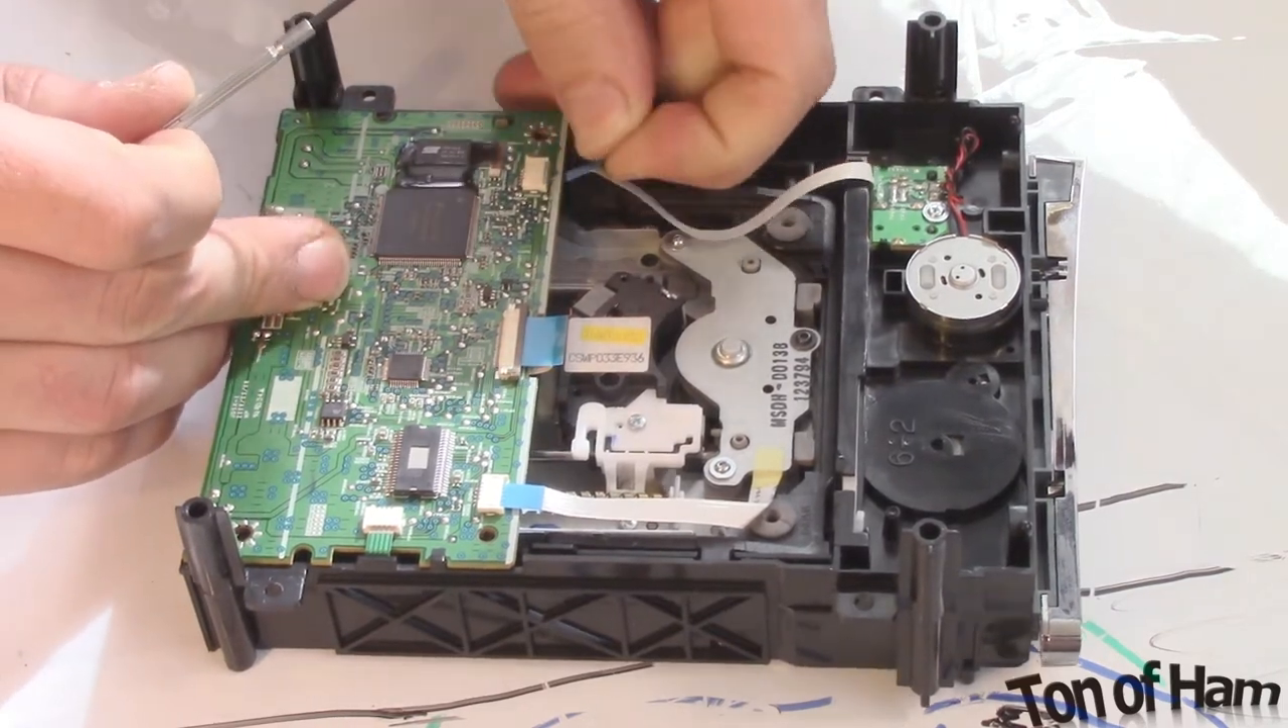Taking a look inside now, we have a couple ribbons to take off.